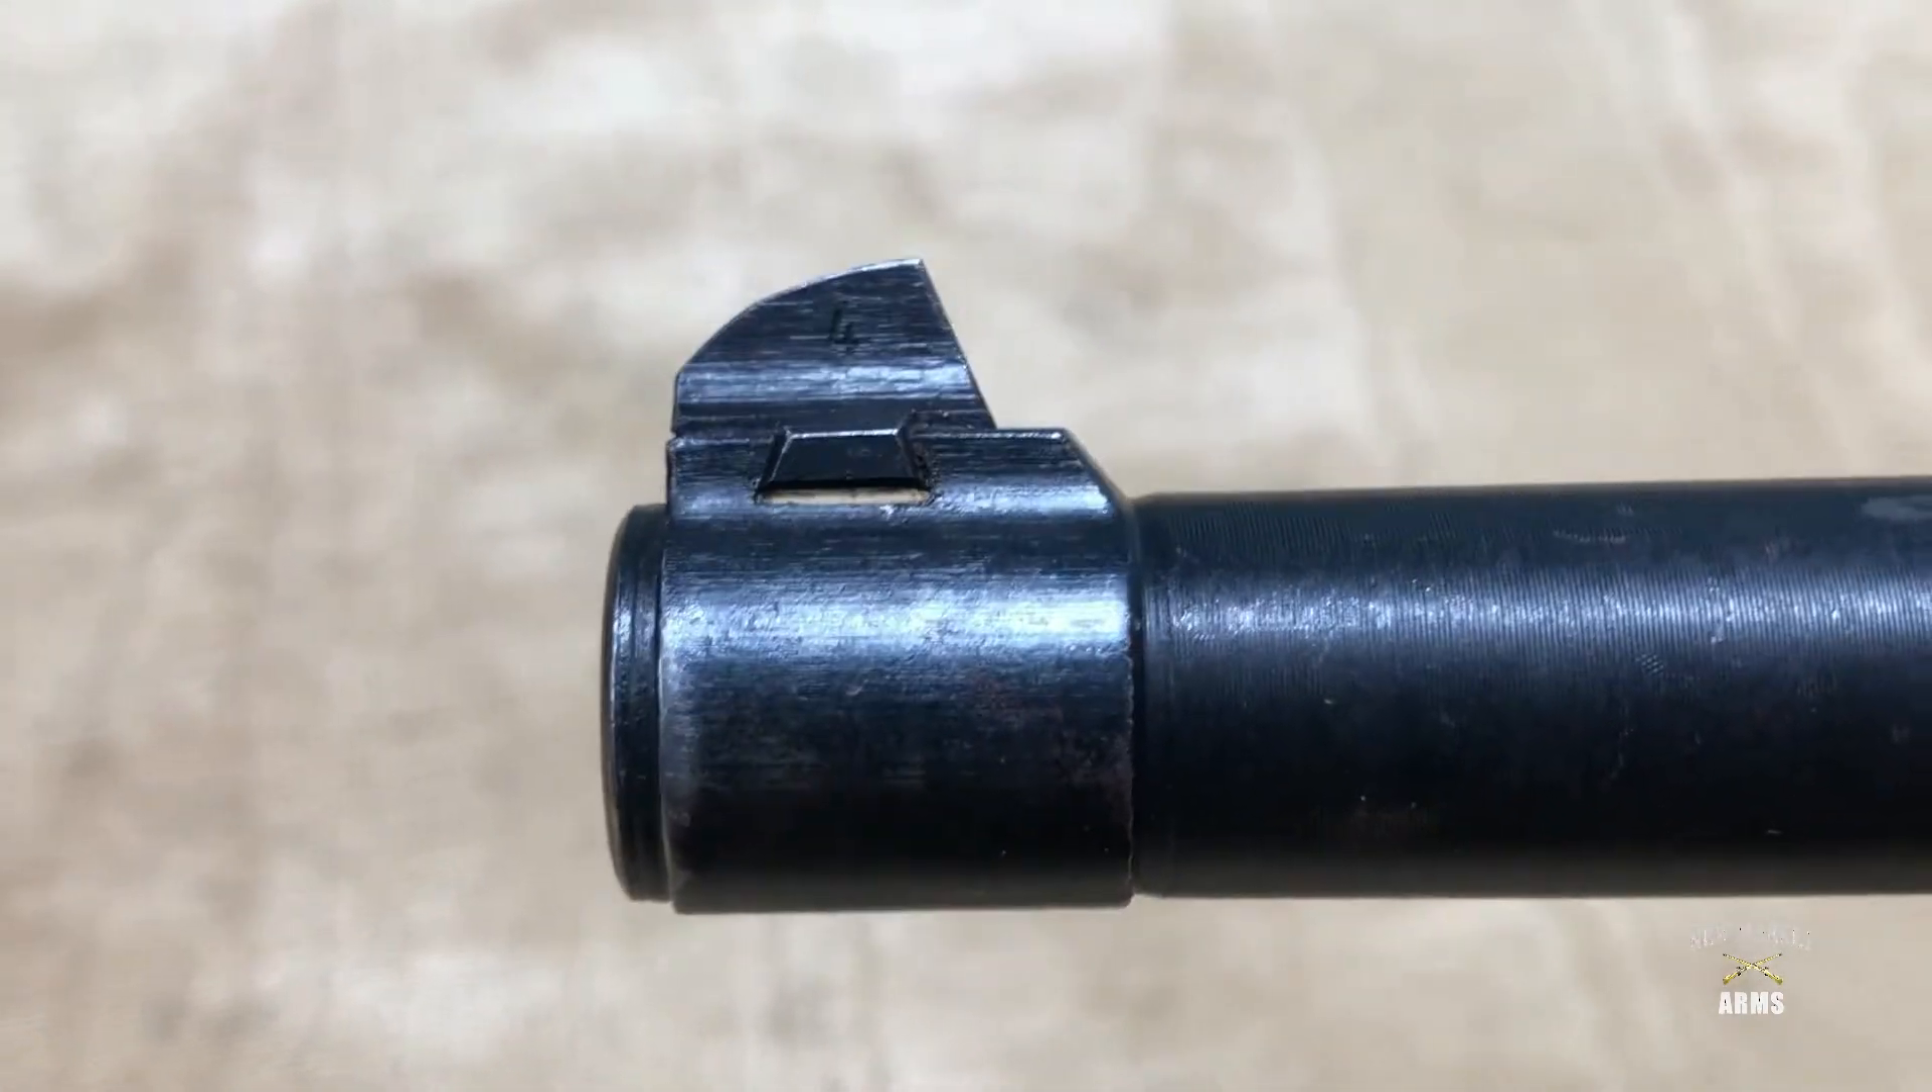One thing I'd point out here is the gap between the front sight blade dovetail and the dovetail on the bottom, which is the base.